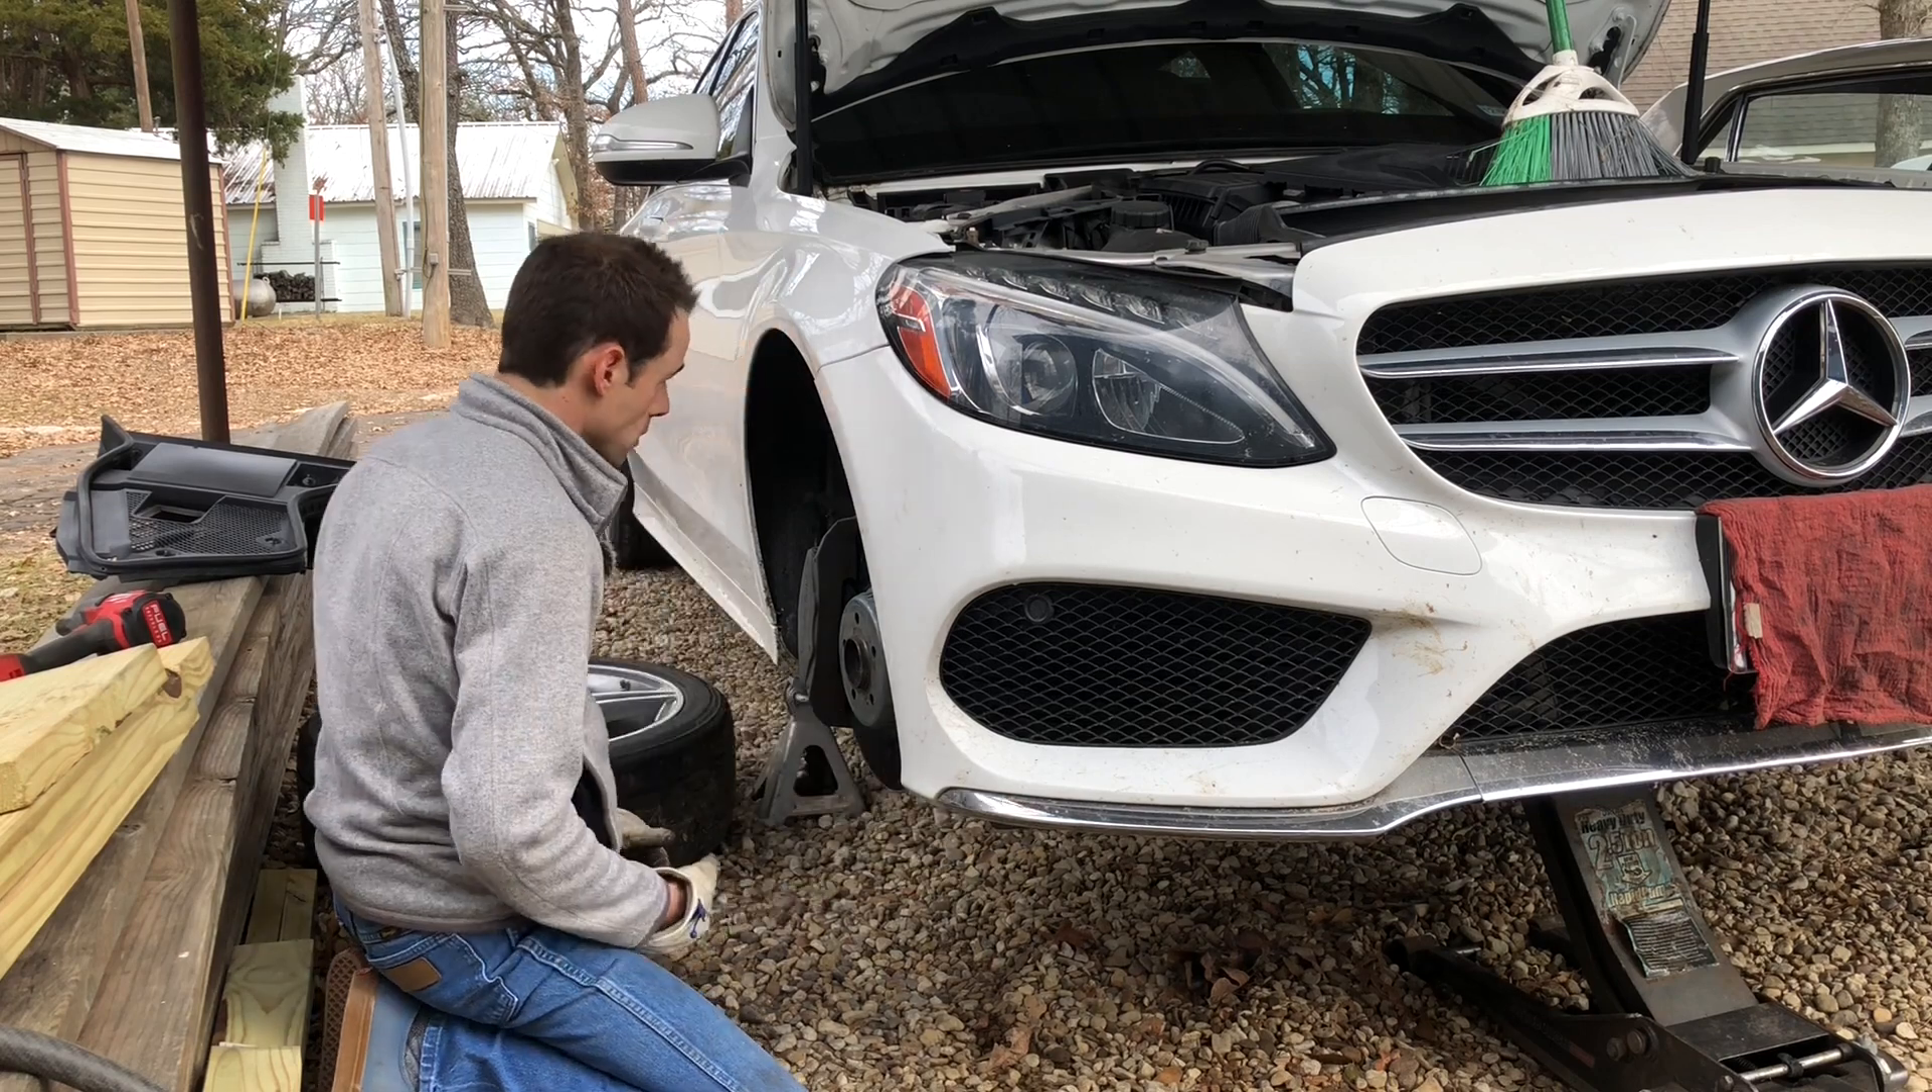Now the wheel is out of the way.